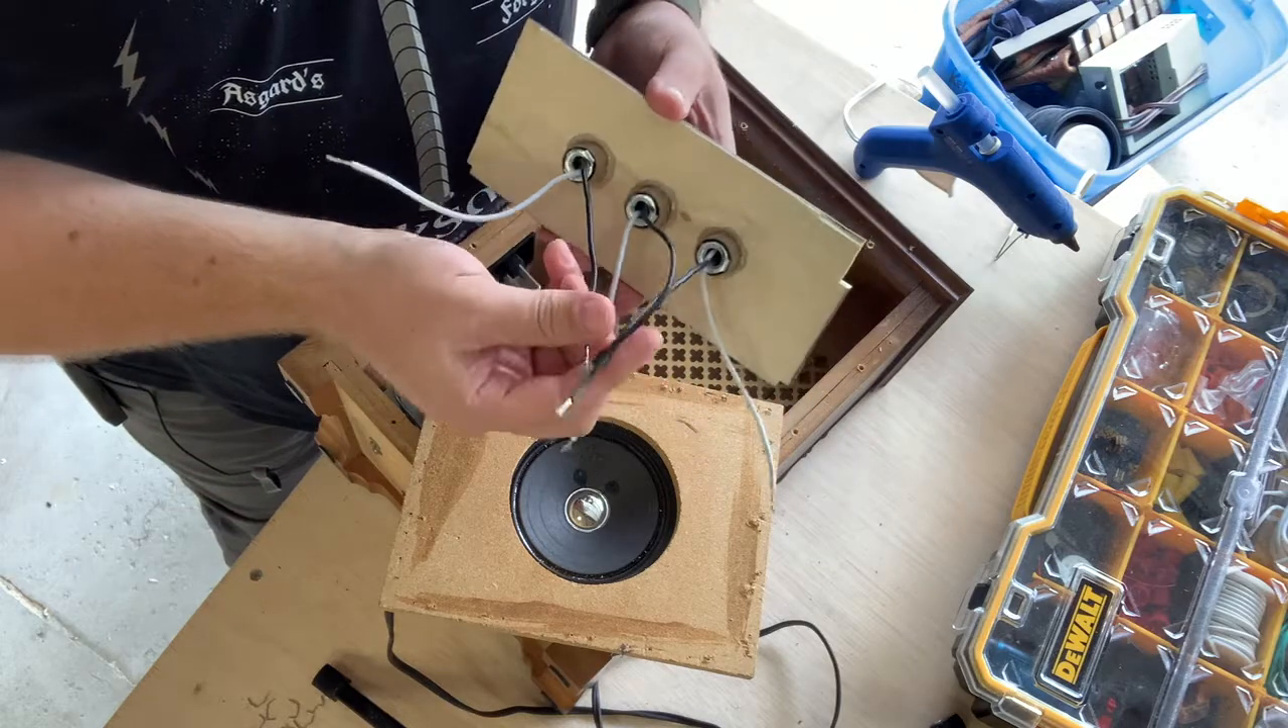So I've got three of these sockets. They're already wired up, and they're in place on my board.